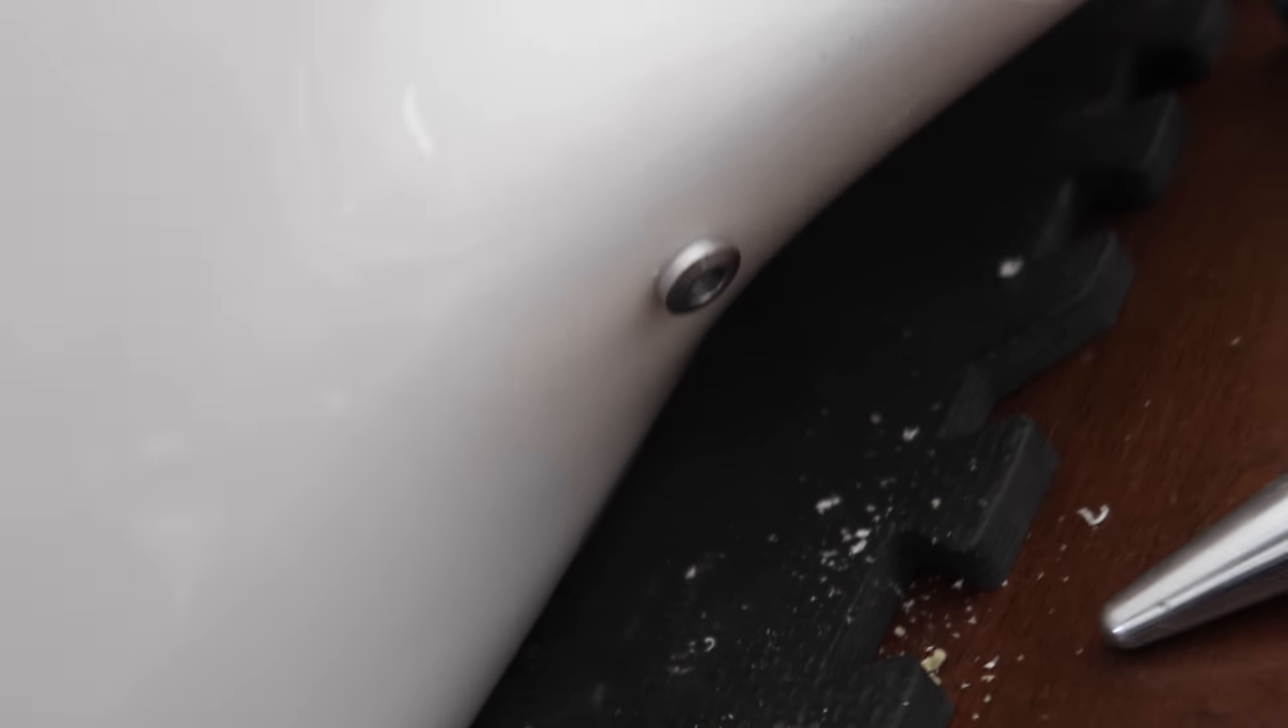We've got our hole done we've got our fitting inserted.